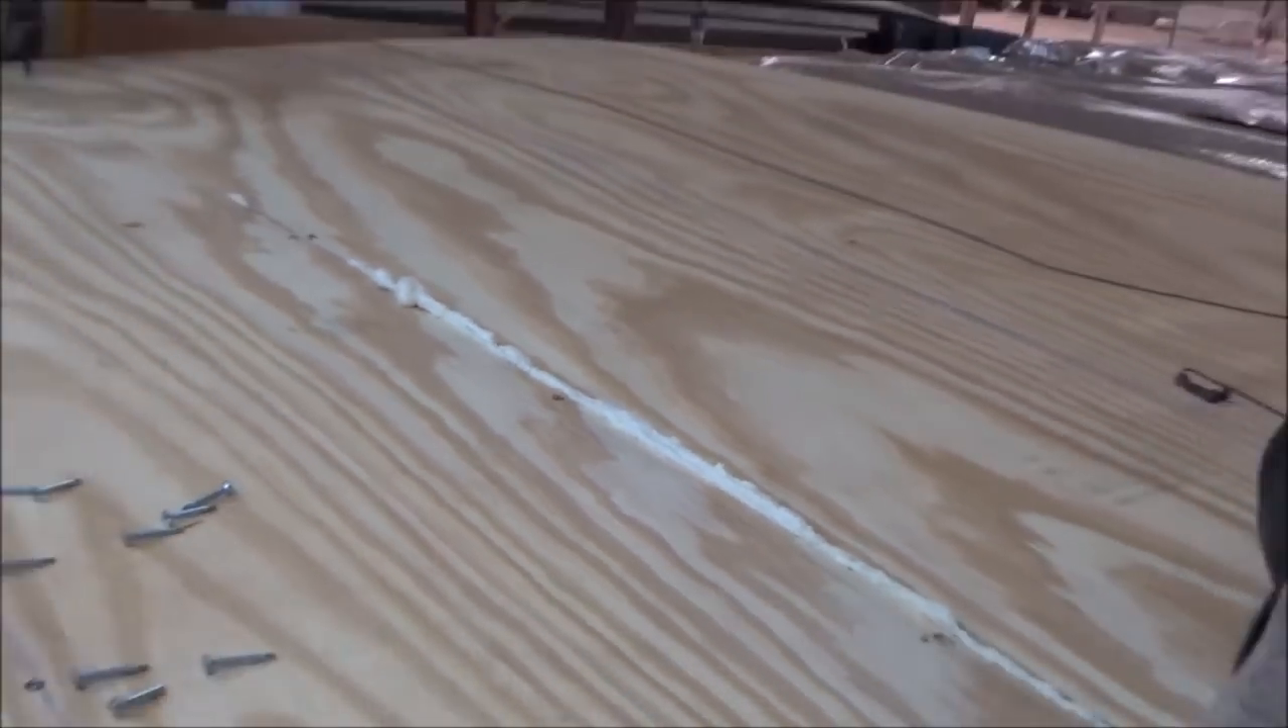We've got the decking going down and you can see we've got some good old glue right there.